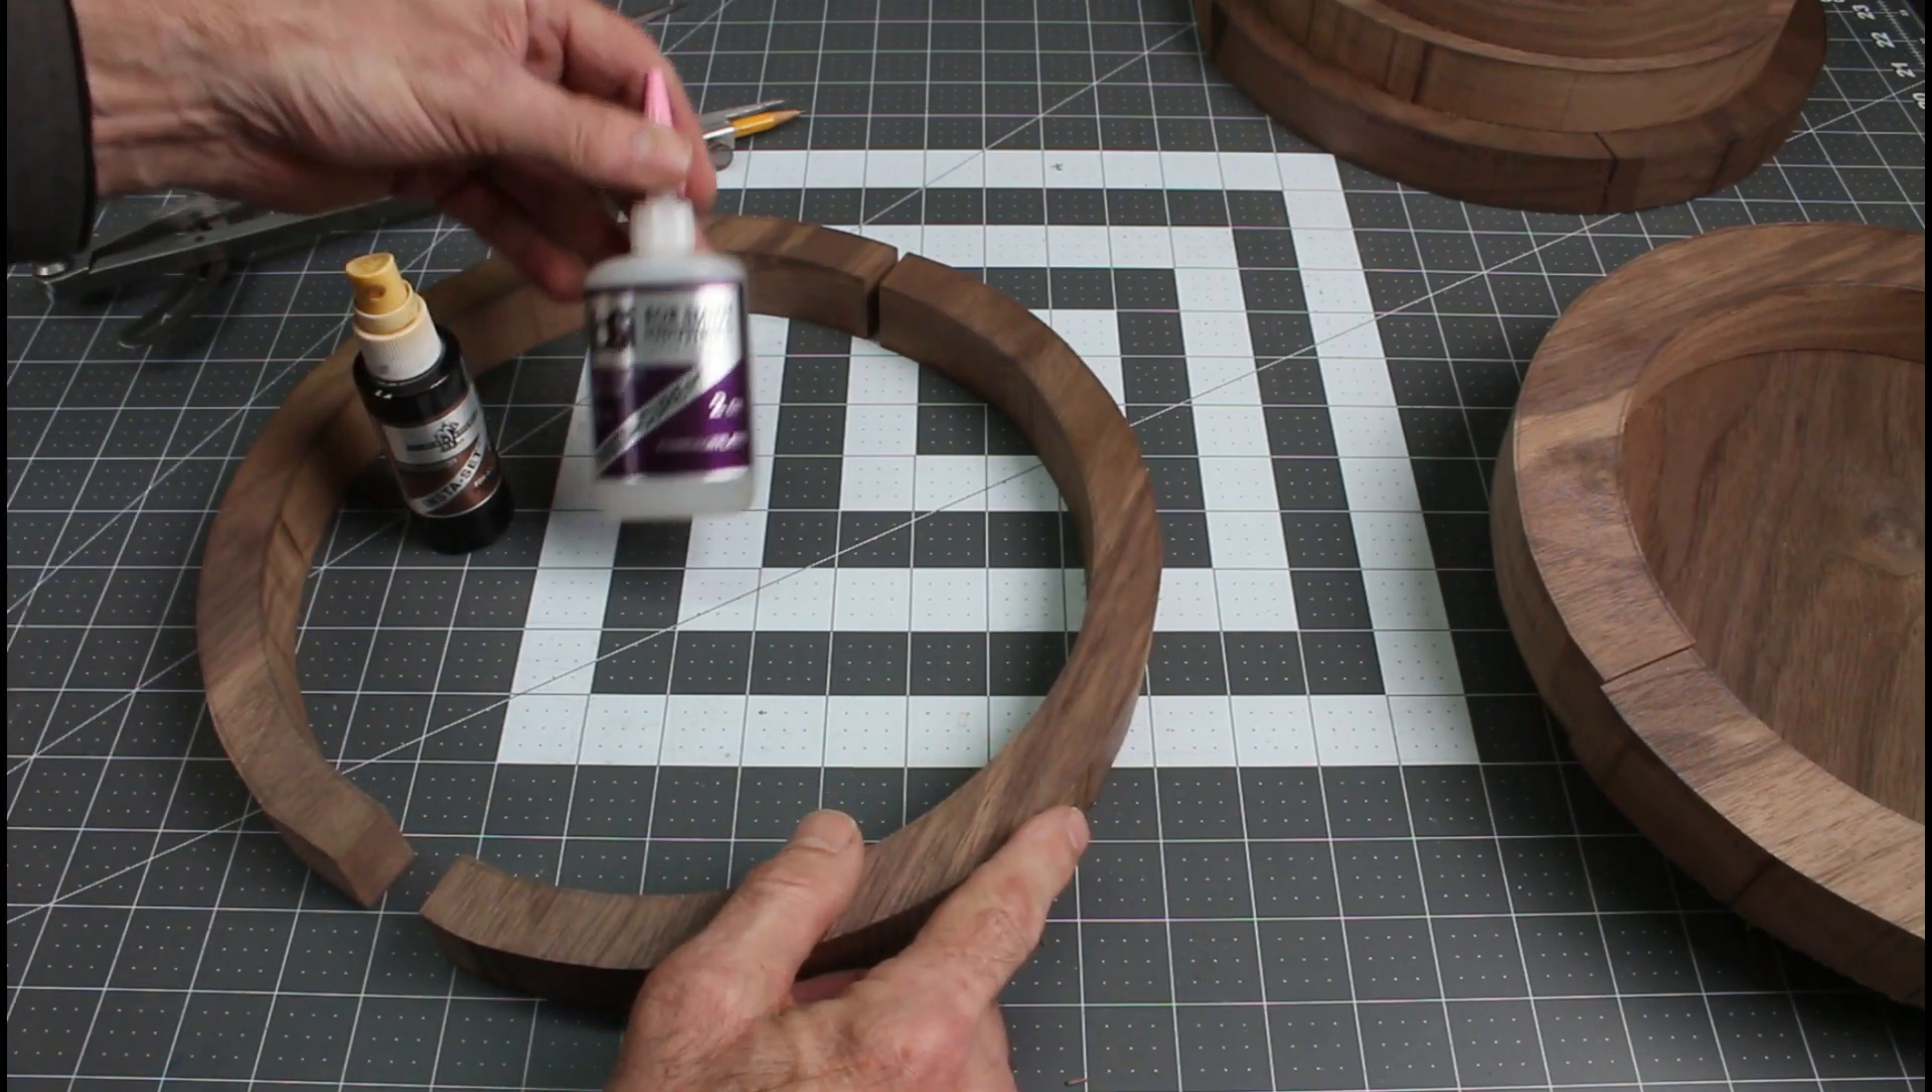I have these two surfaces that need to meet and get glued back together again.